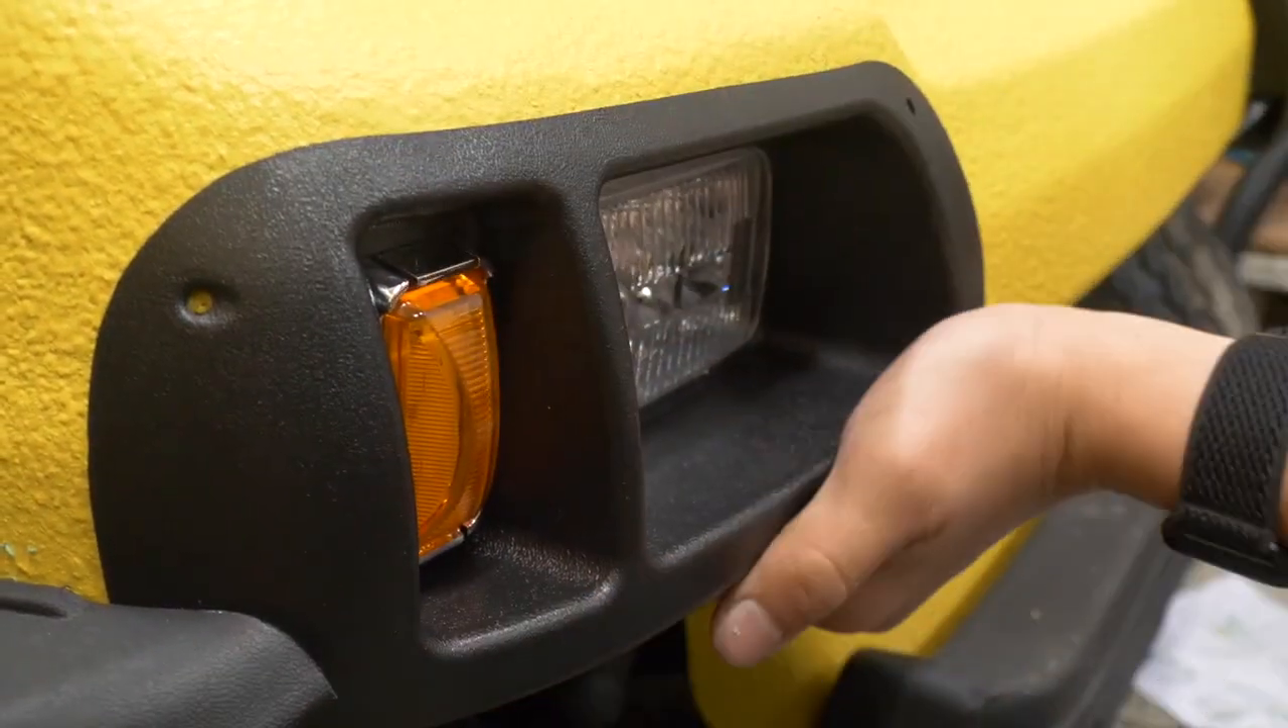Let's see how the lights fit in these holes. That looks good there.